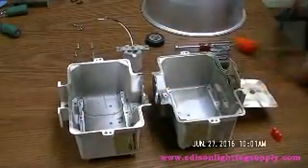So, anyway, we have this whole casing absolutely gutted here, meaning we've removed all the parts.